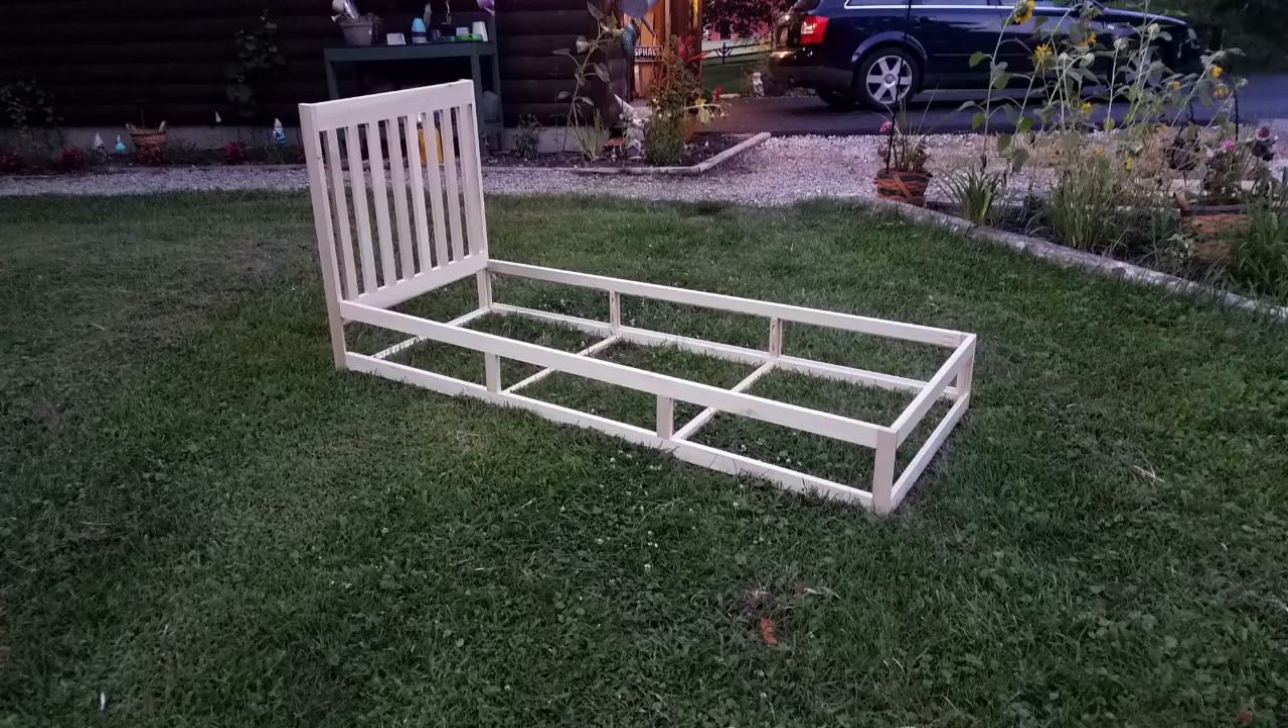And jumping ahead a bit again, I'm not really sure when I built the headboard, but I have it connected to the frame.